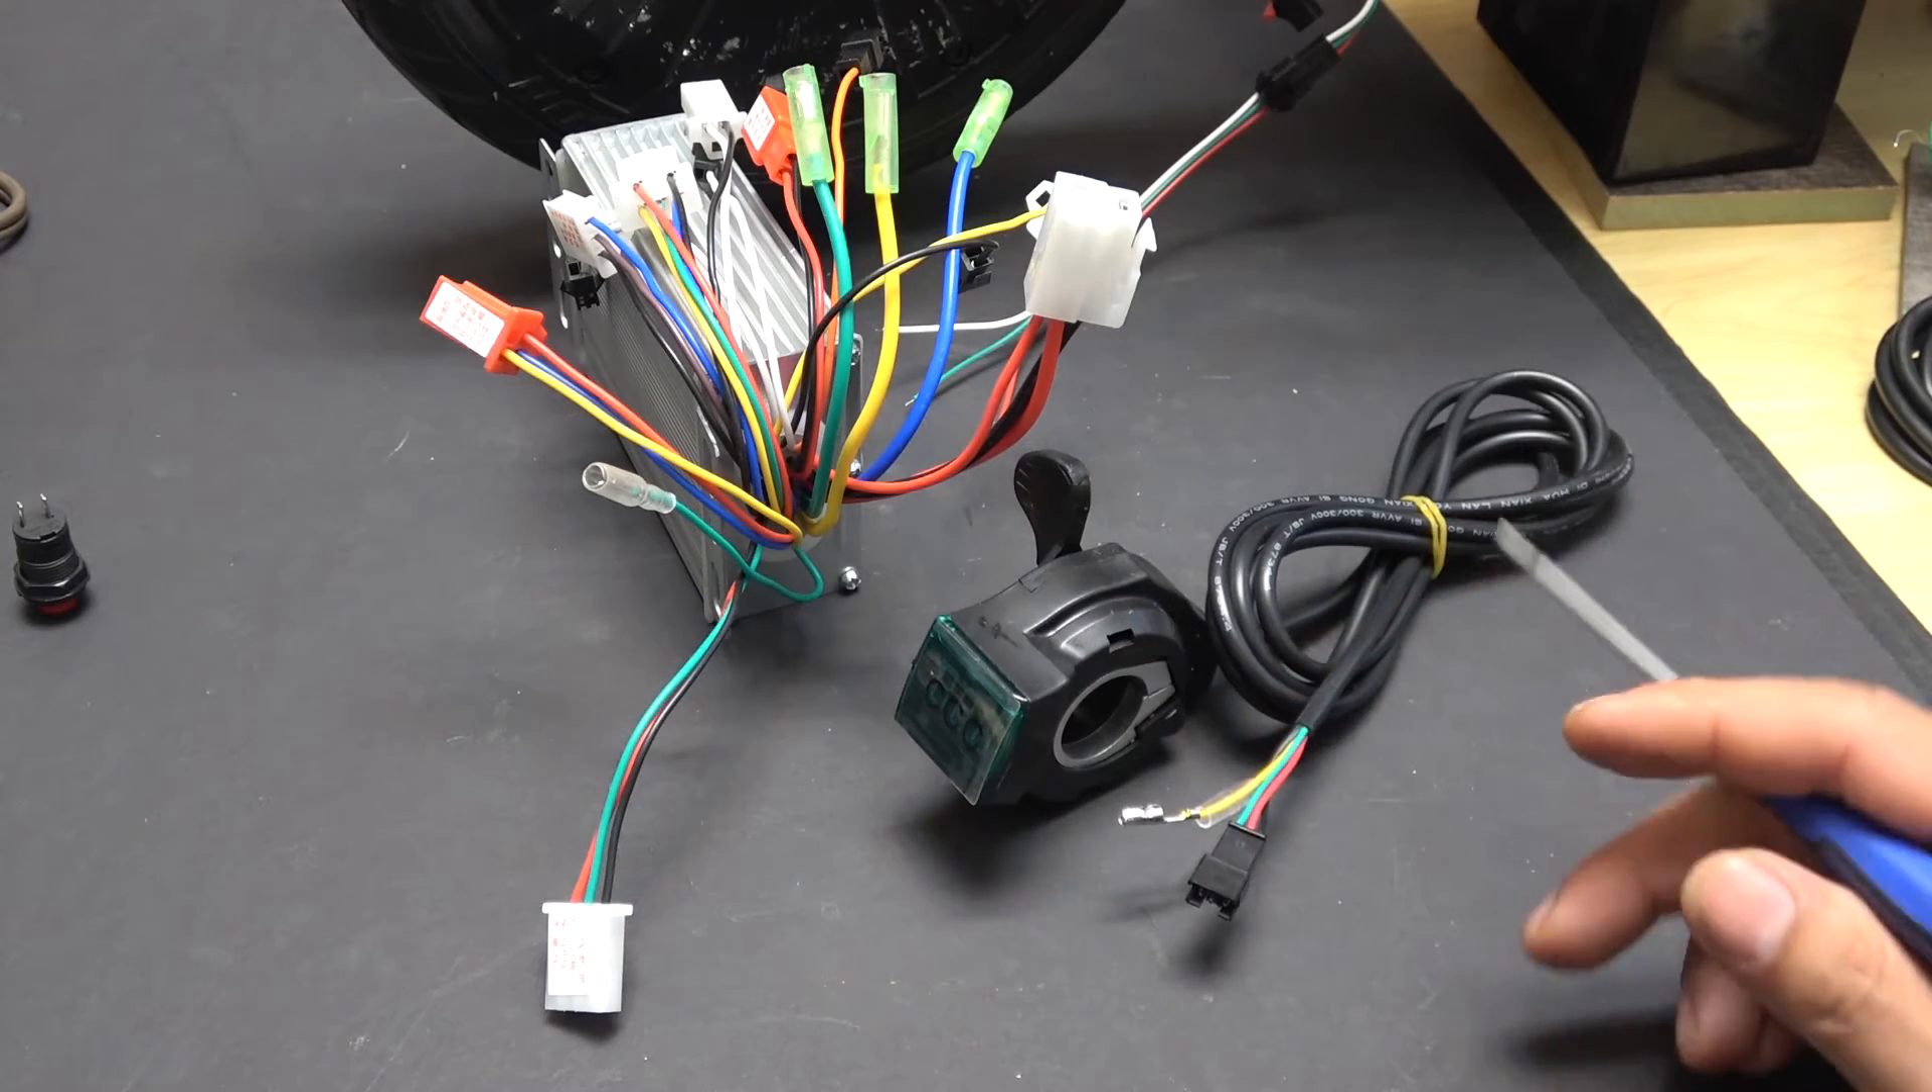As you can see the connectors are different size and different types so they don't match.